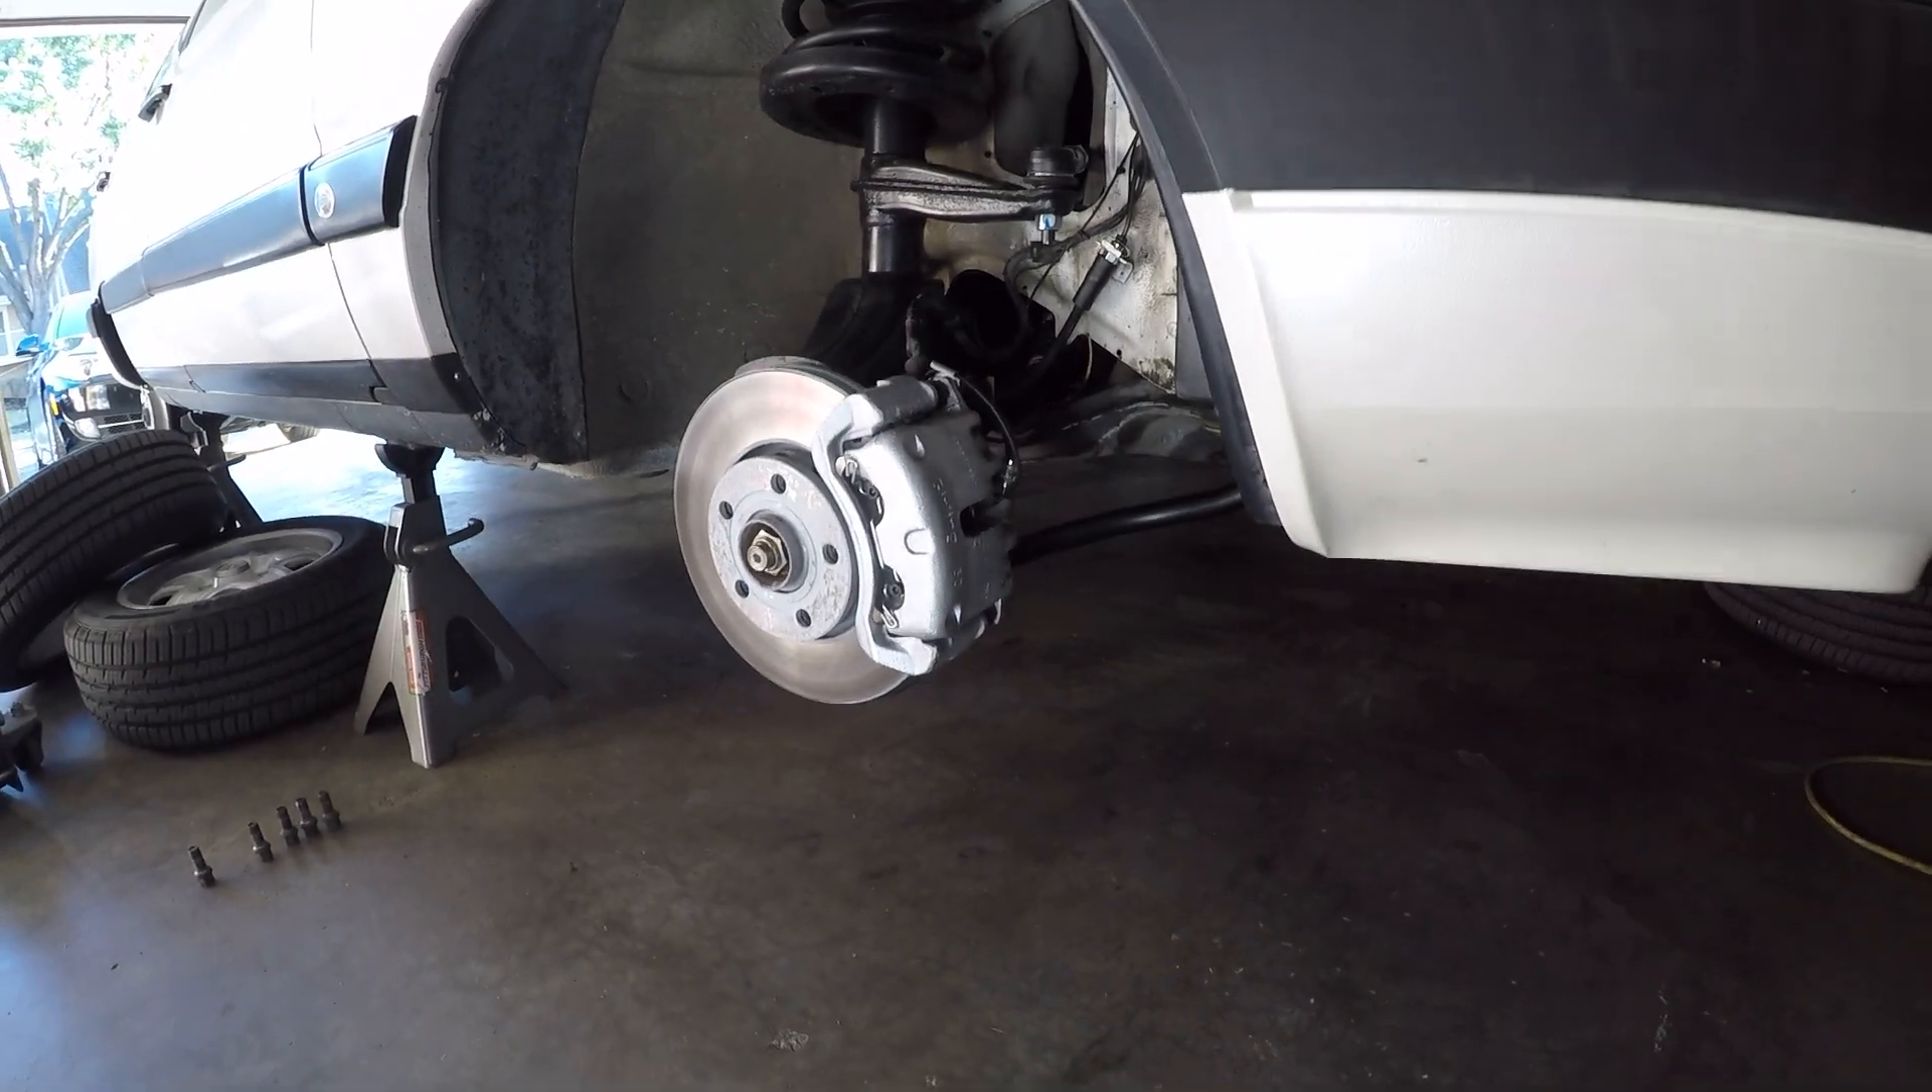Now all that I need to do is just throw the wheels back on and get it back on the ground.